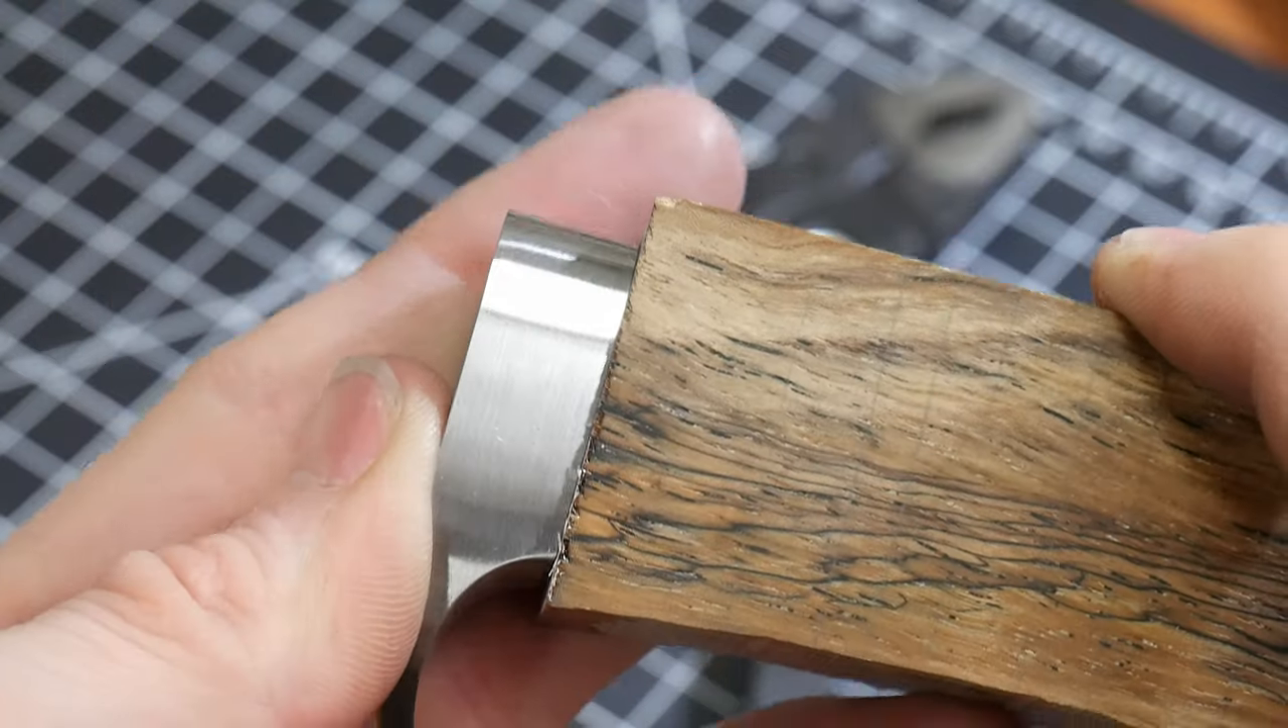The fit with the guard was very good and i didn't have any gapping between the handle and the guard.